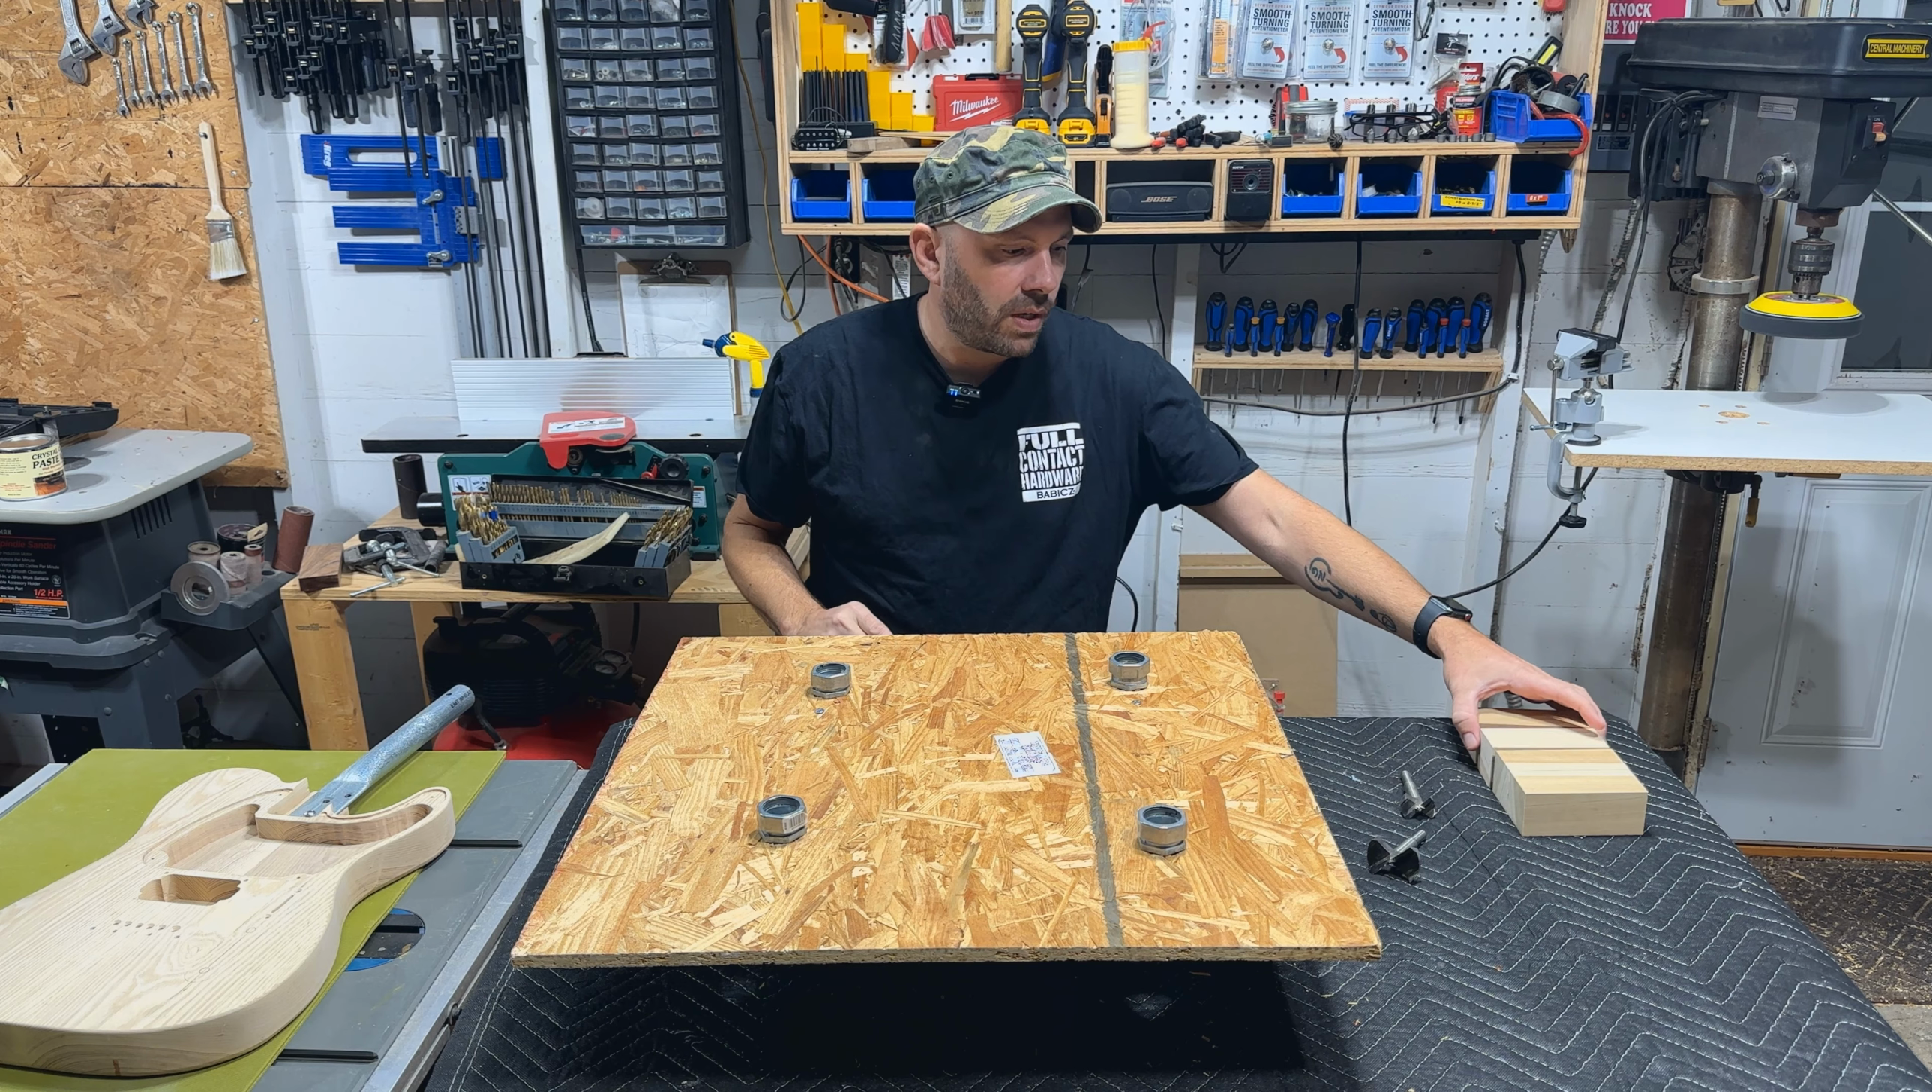I also cut up a couple more pieces just to reinforce. I haven't attached them yet, obviously, but you can put these in and actually reinforce further this unit.